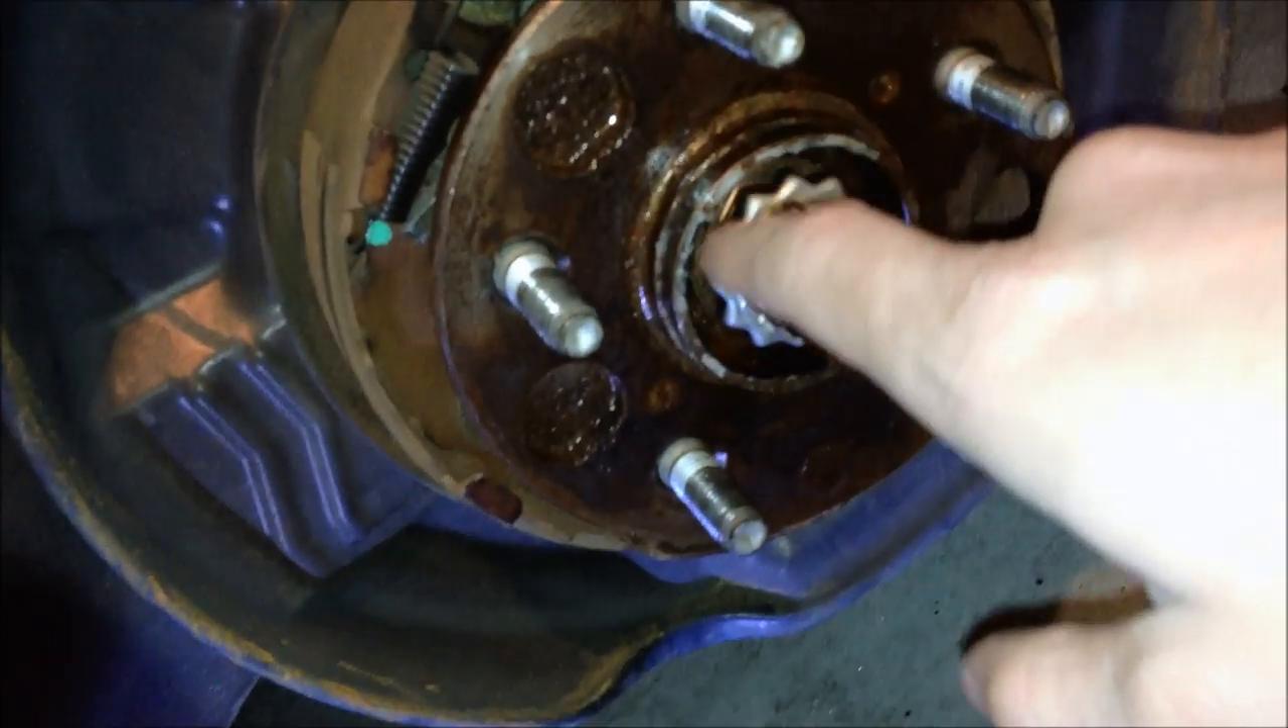Alright, I got the rotor off.